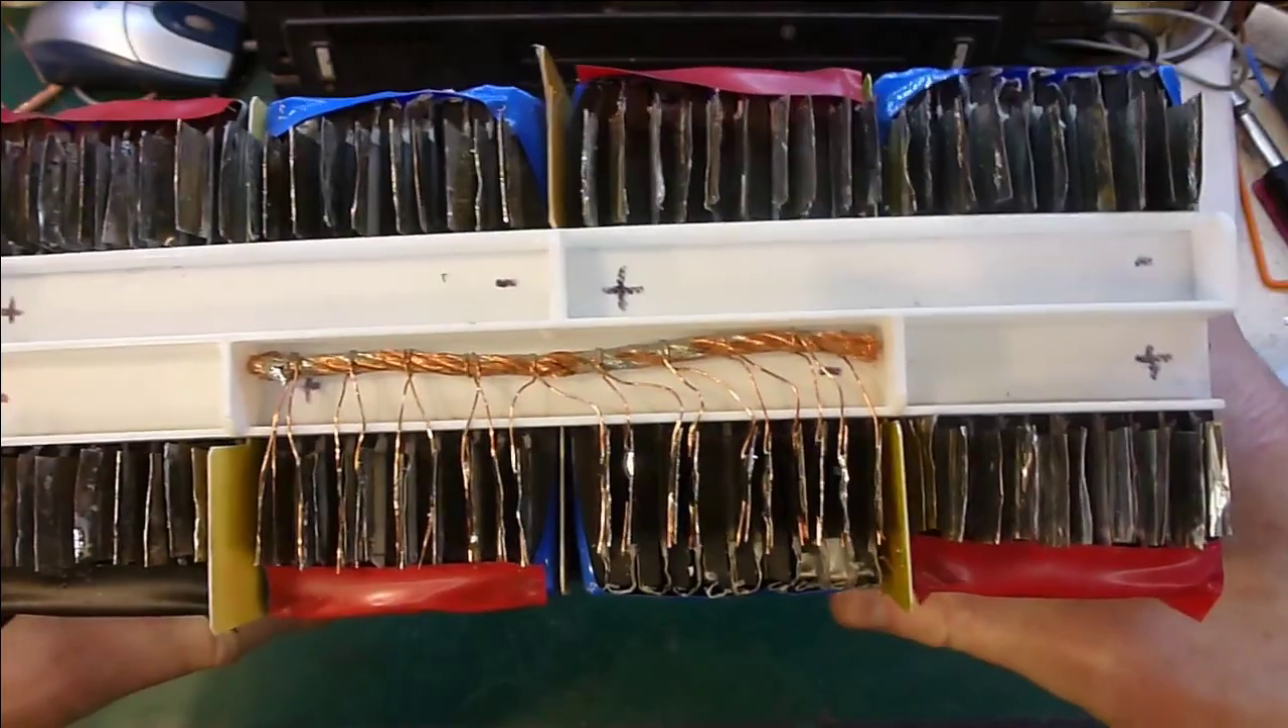Okay, here's the first bus bar soldered in, and it's kind of okay, I'm hoping the next ones will be a little bit tidier than that, but I think I know what I need to do now, so onwards.